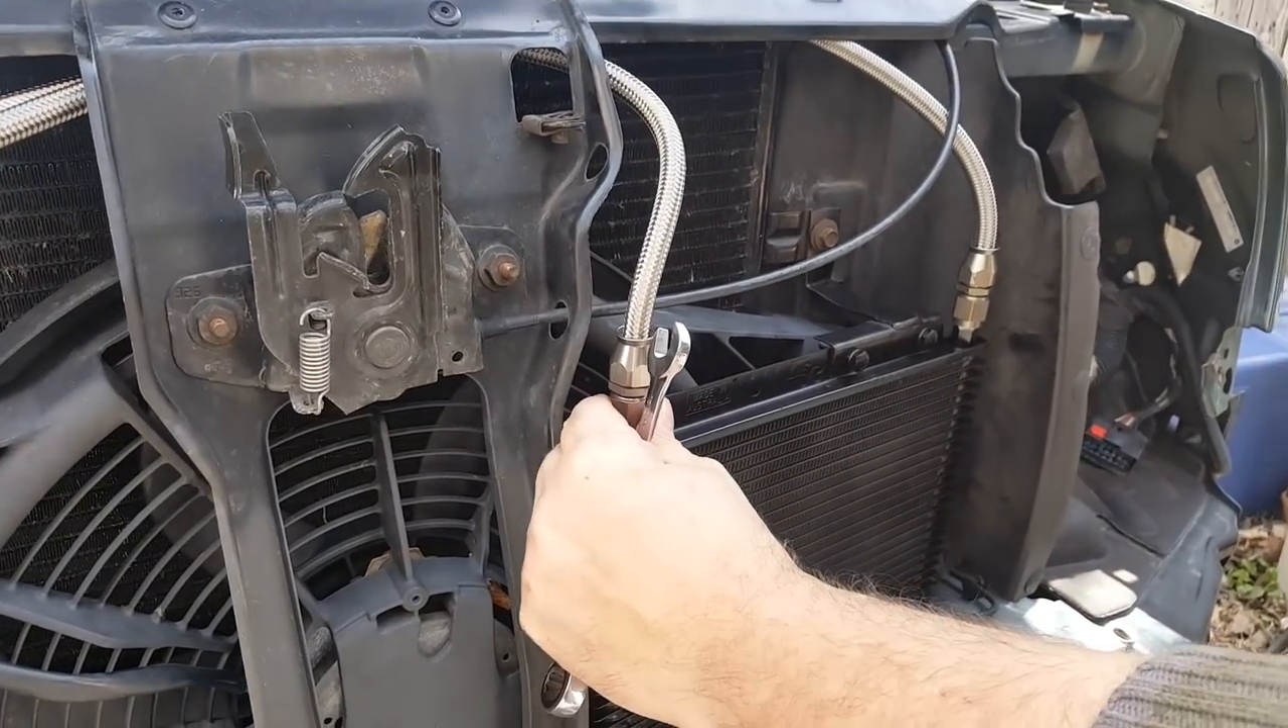All right, so we got our lines ran.